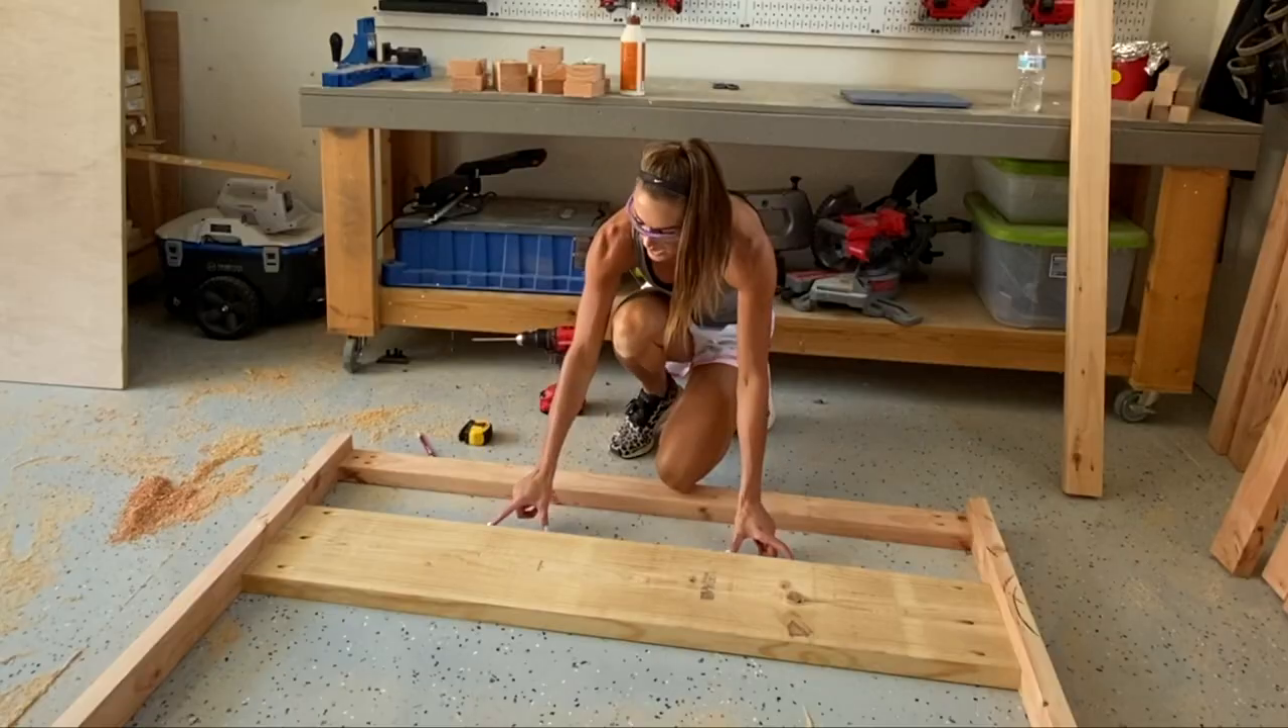All right, so I've got the two by ten on.